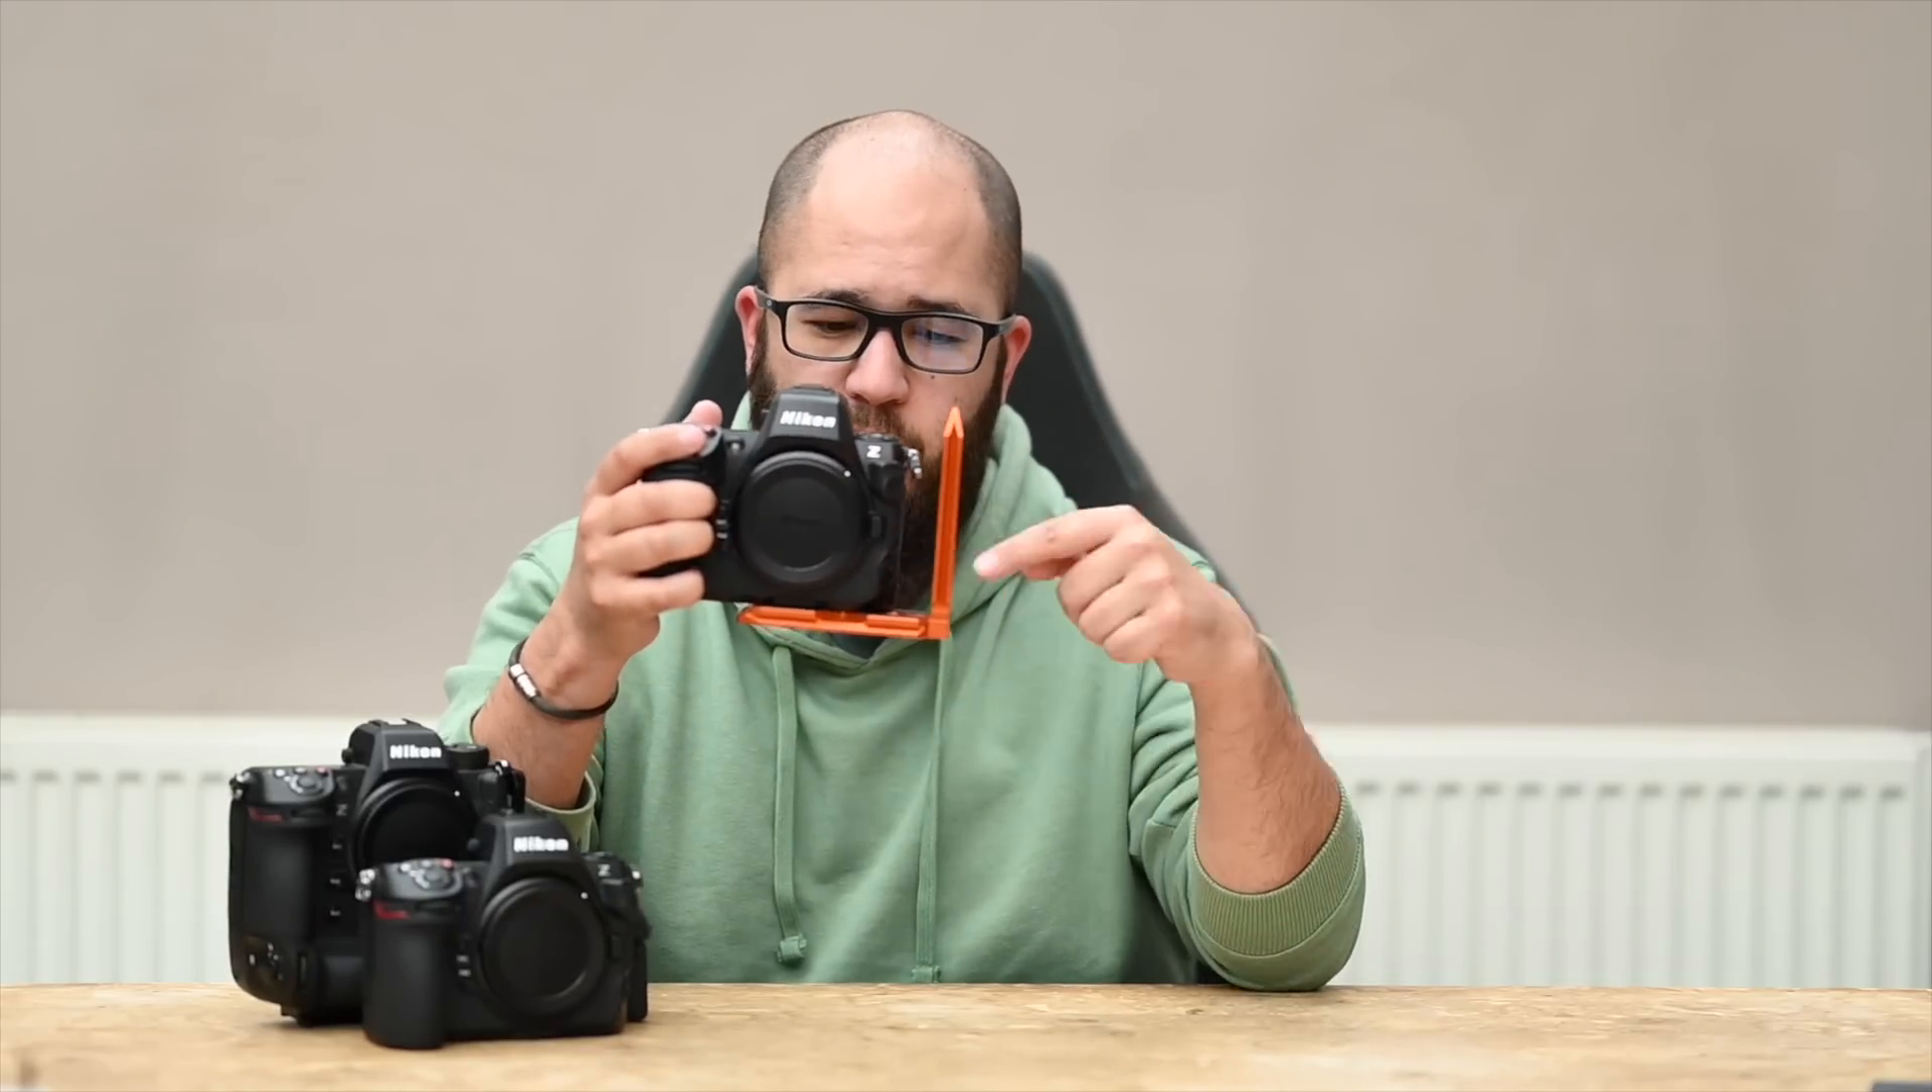So there's a bit of gap here but obviously the bracket is still attached at the bottom.